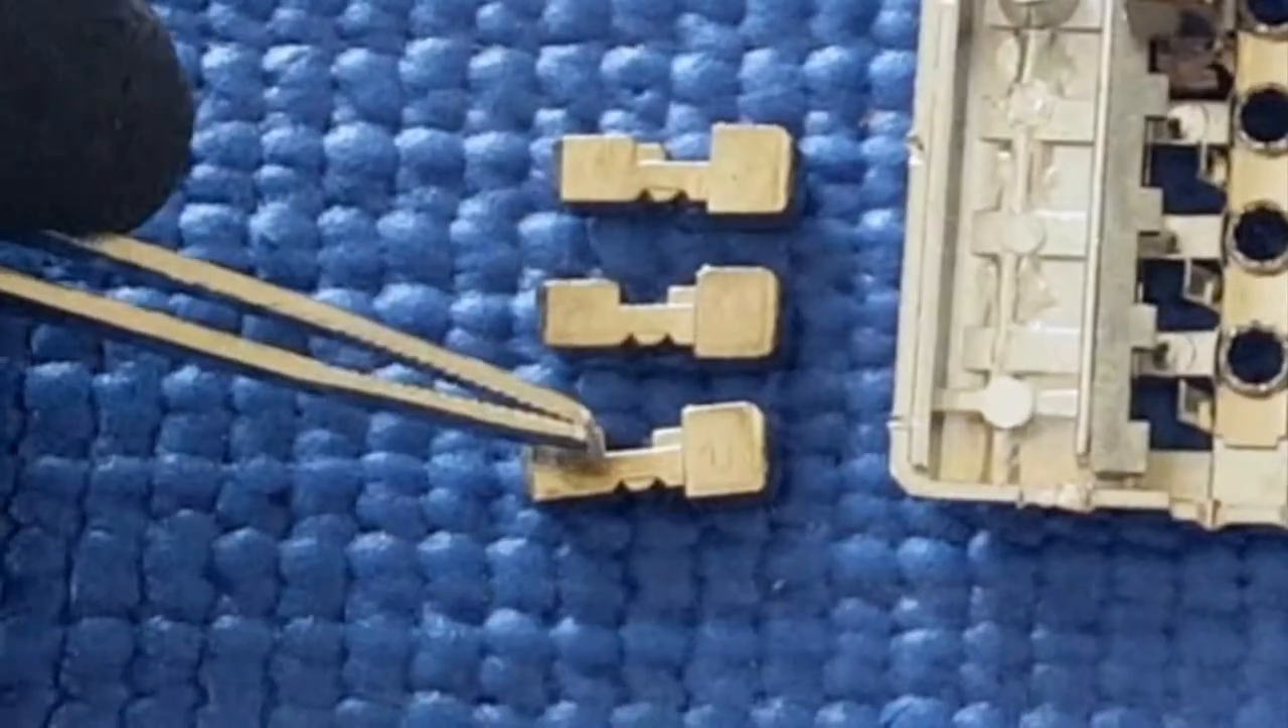I've taken some of the, uh, the buttons out.